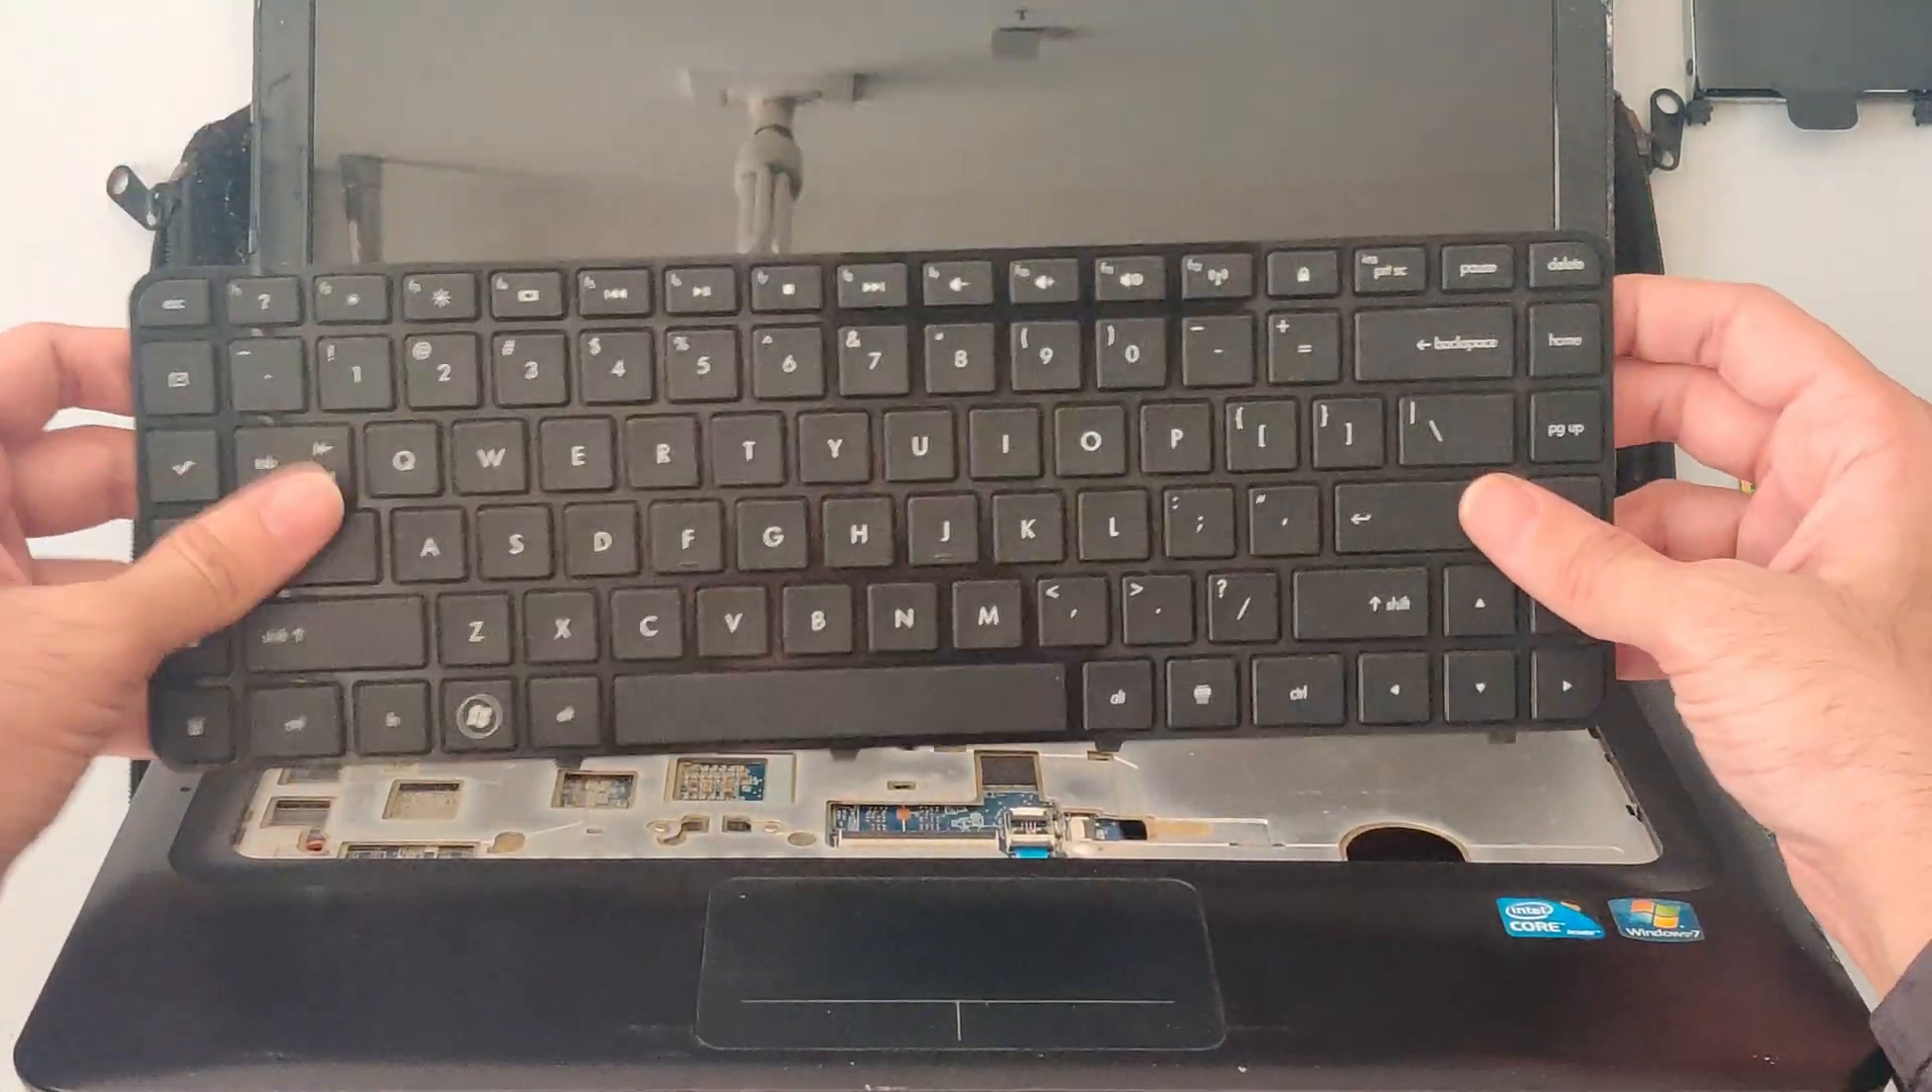Once the keyboard pops out, disconnect the cable which is connected to the top of the body and with that, we have successfully removed the keyboard from the laptop.